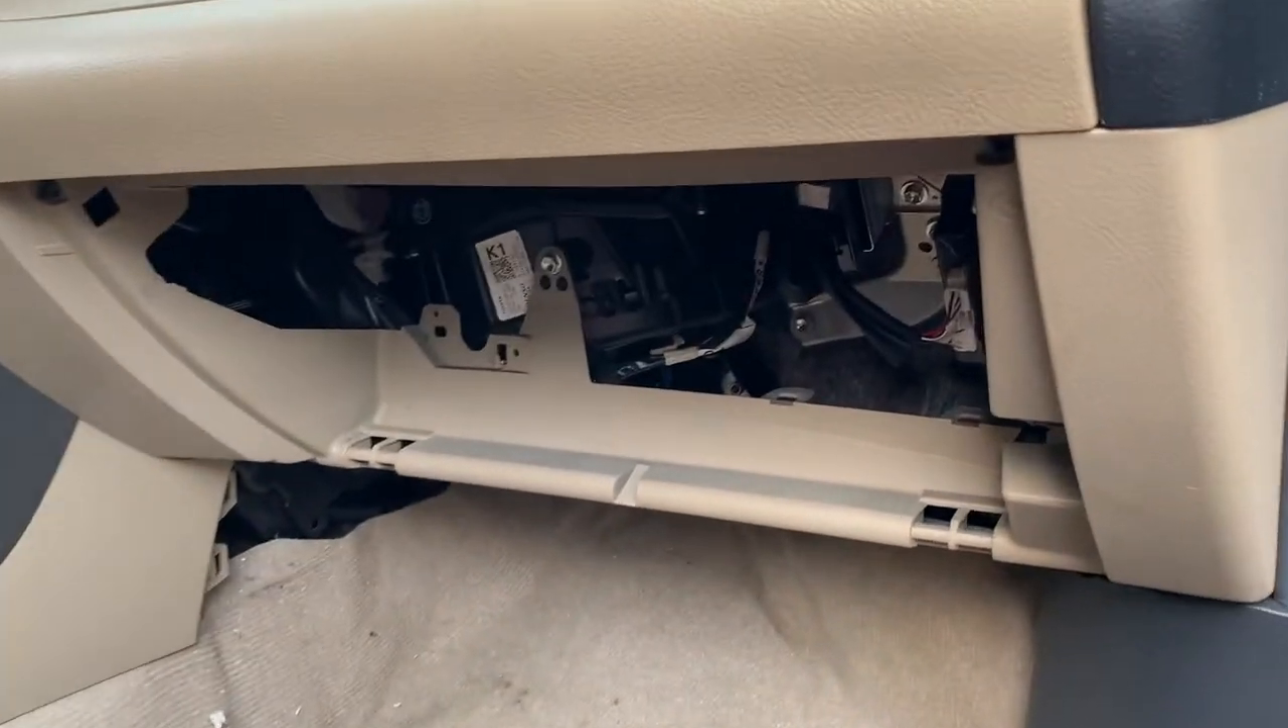As you can see, I got the glove box off.